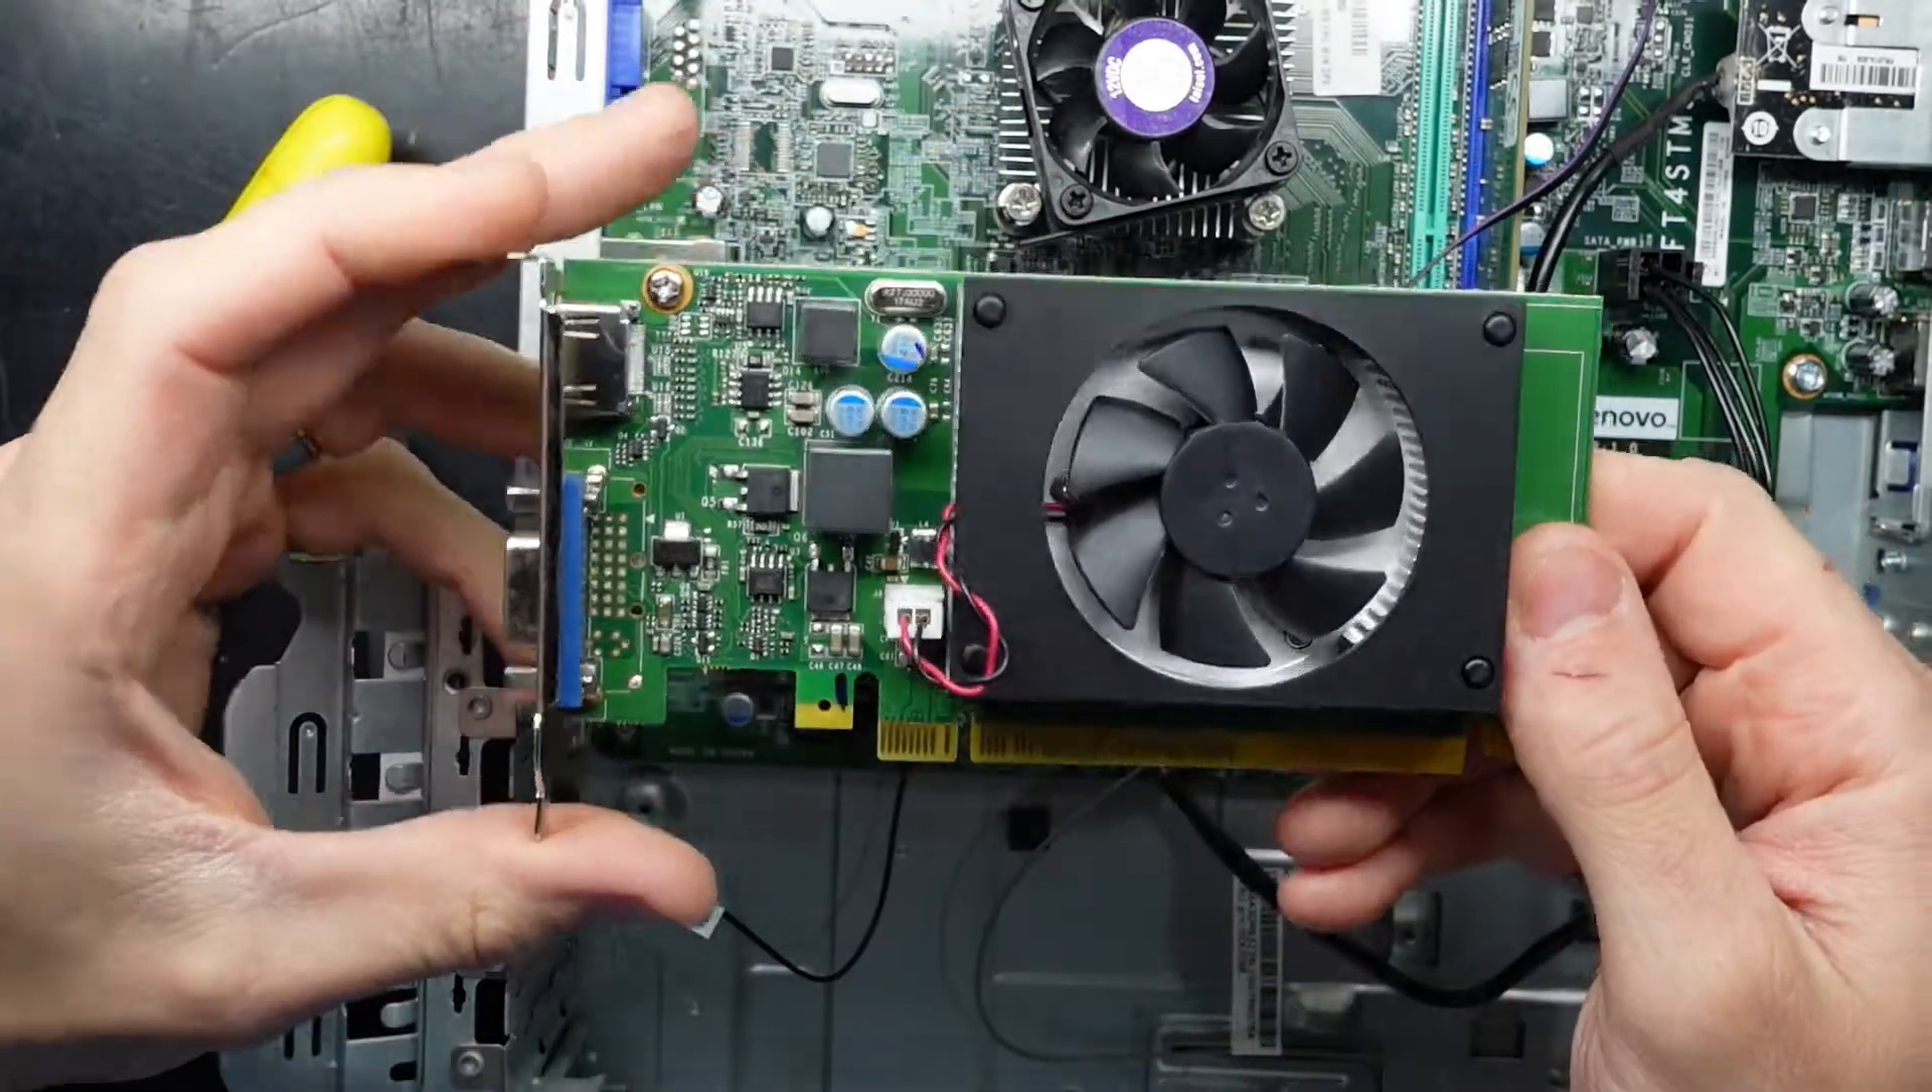And we have one removed graphics card.